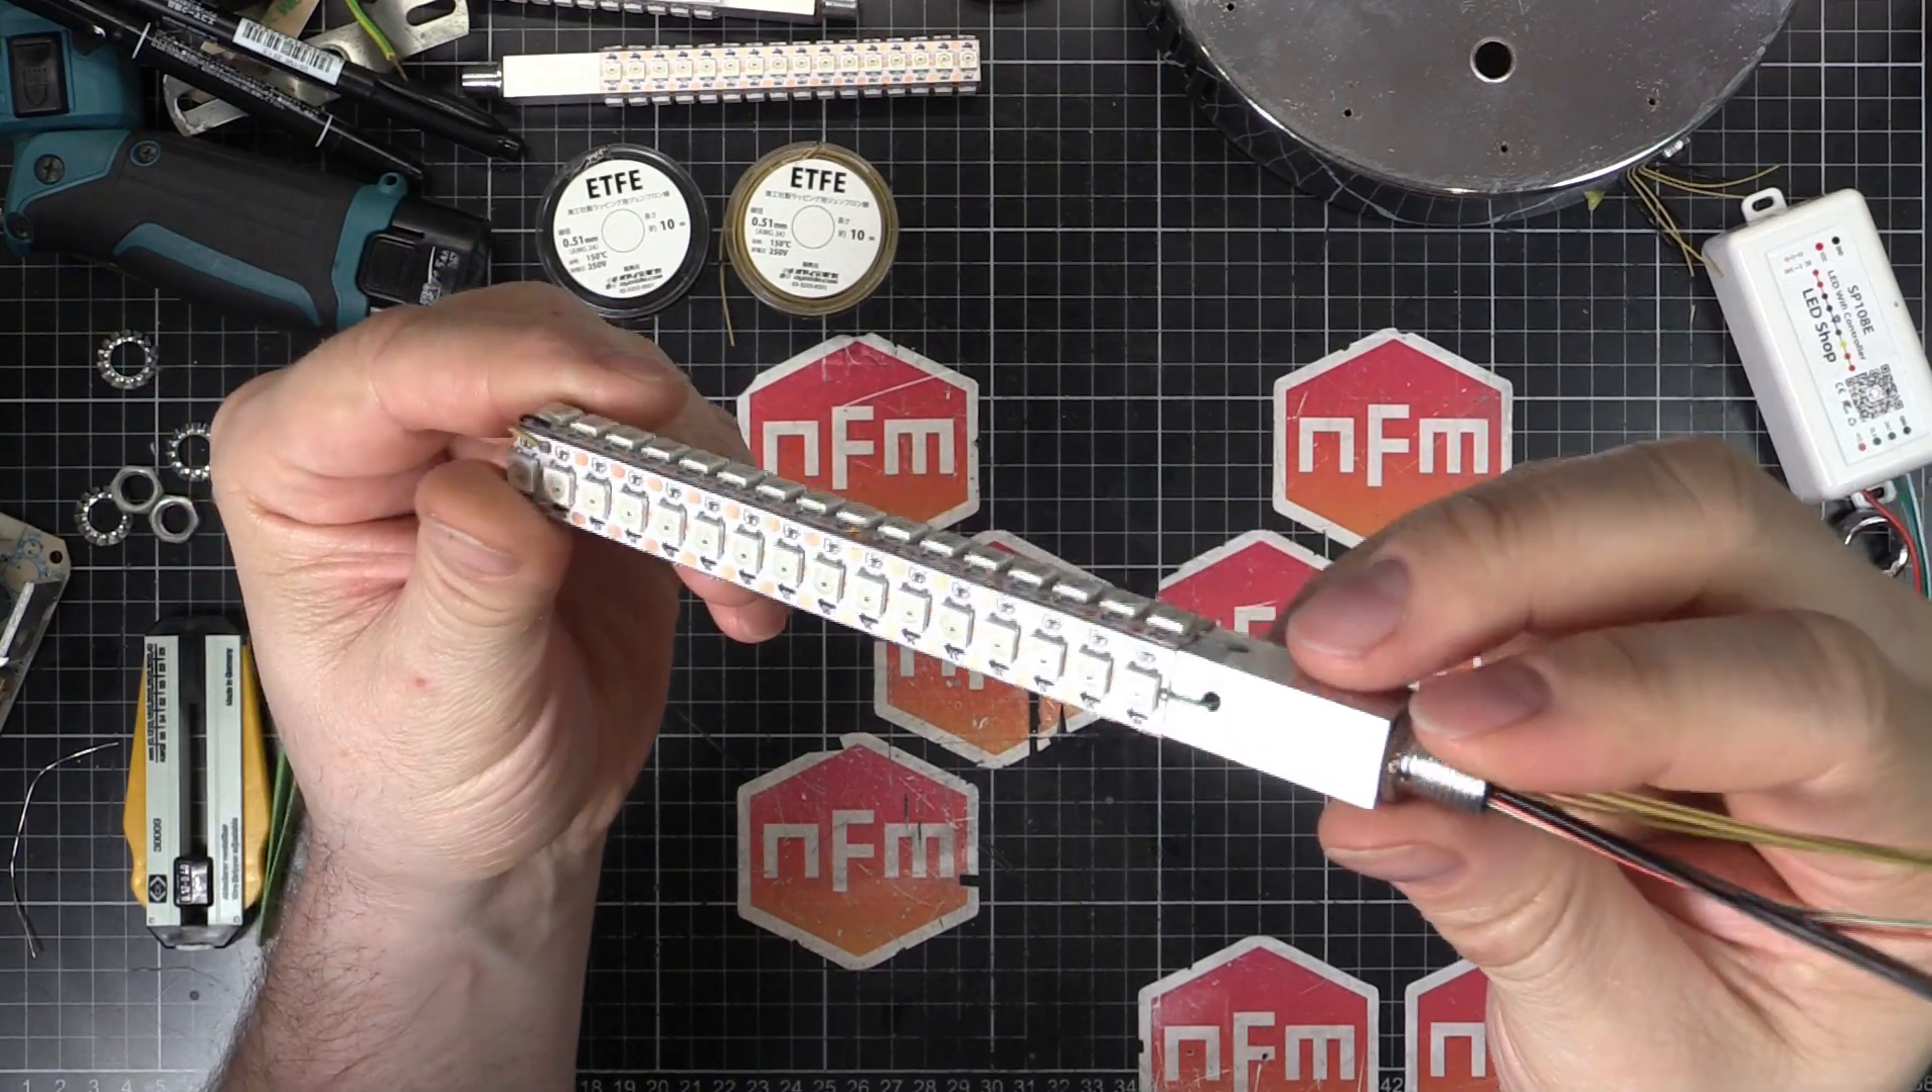So there's one of our sticks done you can see there LEDs all the way around the wires through there.